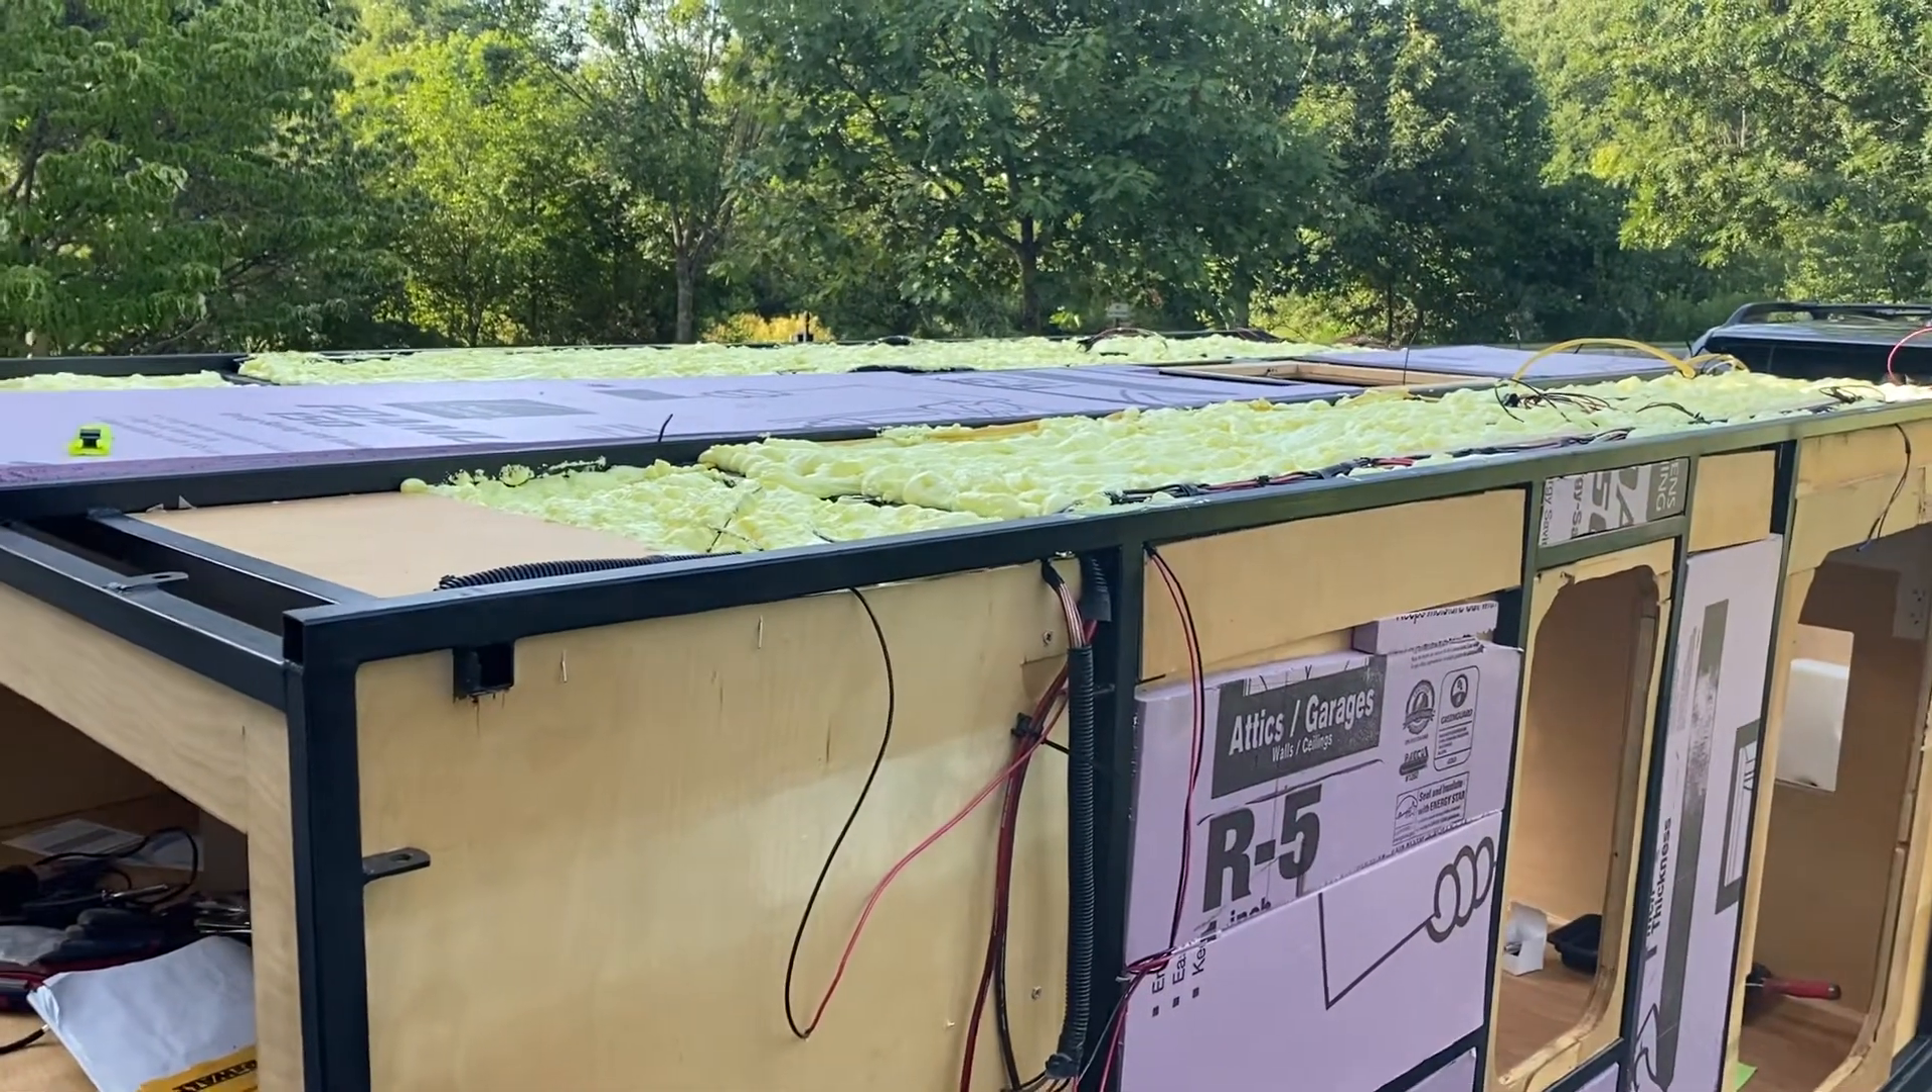Oh, and then I ran, I put insulation board on the top middle, but because I had all the wires and everything else, I put foam insulation on the top.